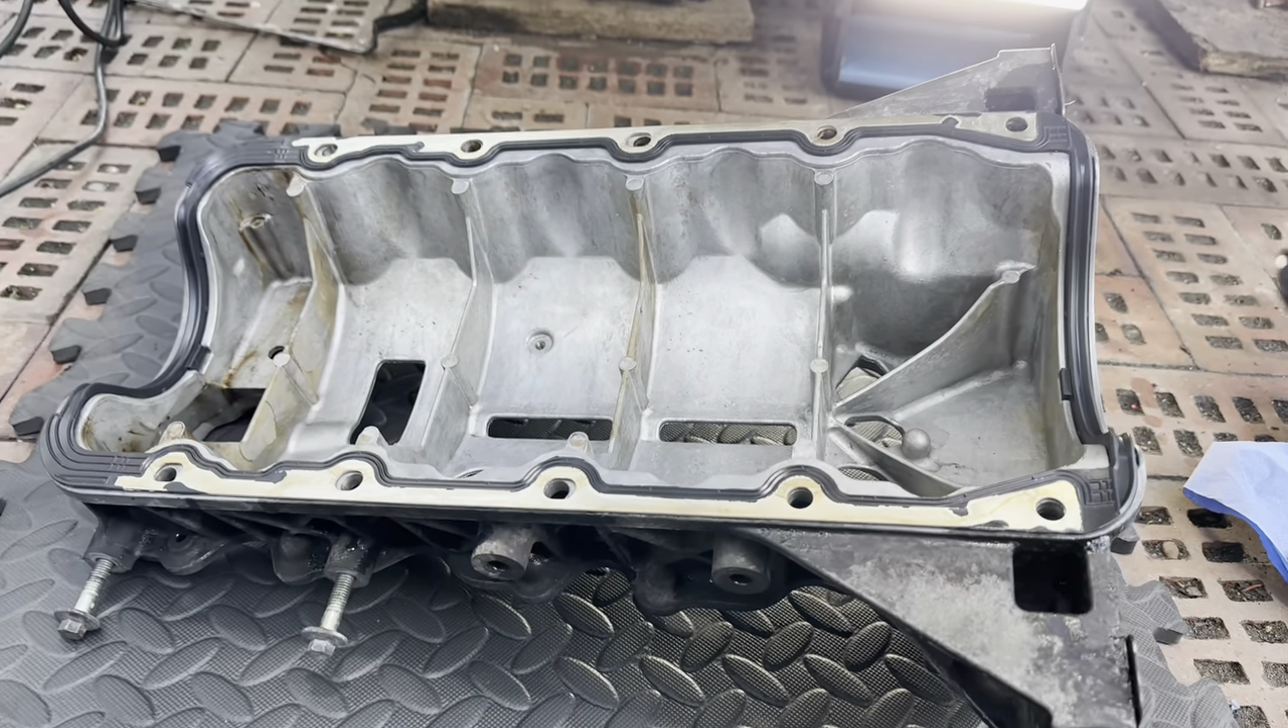It's got the new gasket on here that's seated in there properly.